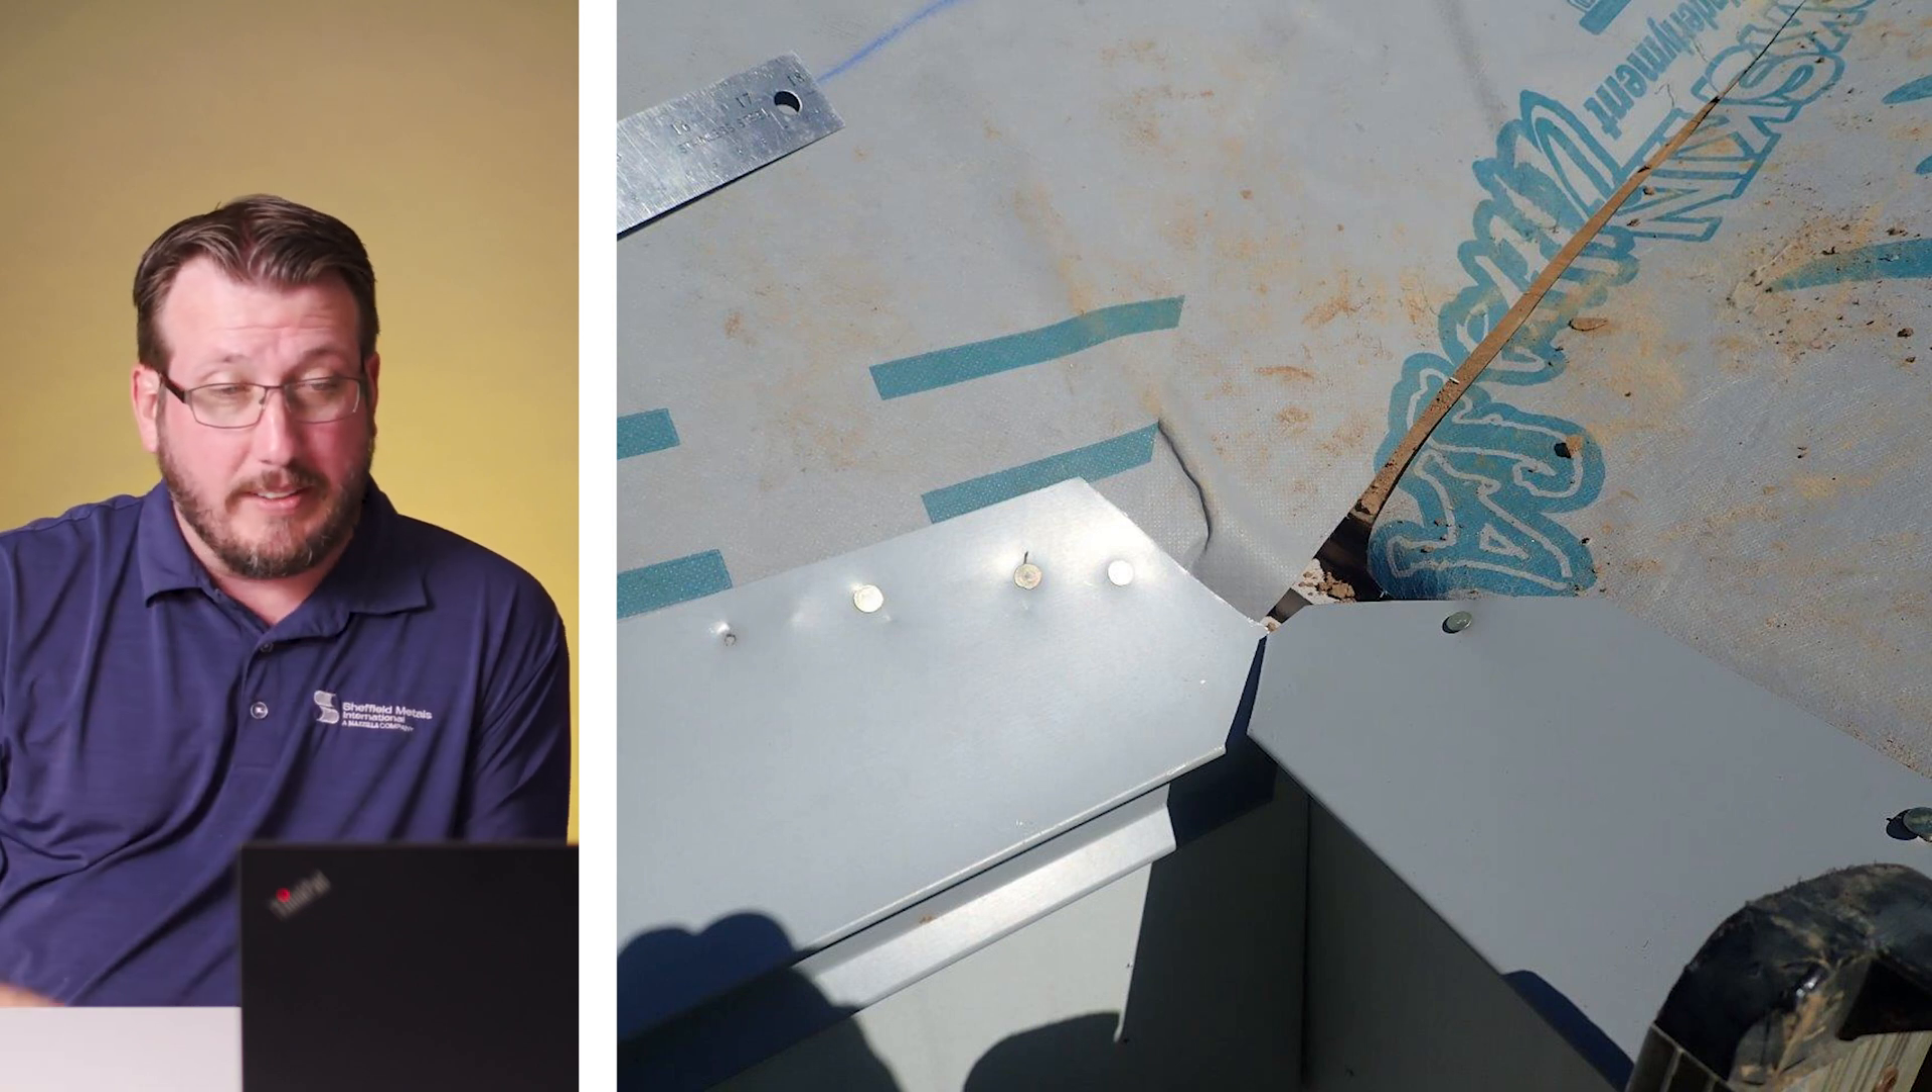The way those two pieces are trying to be put together isn't correct.